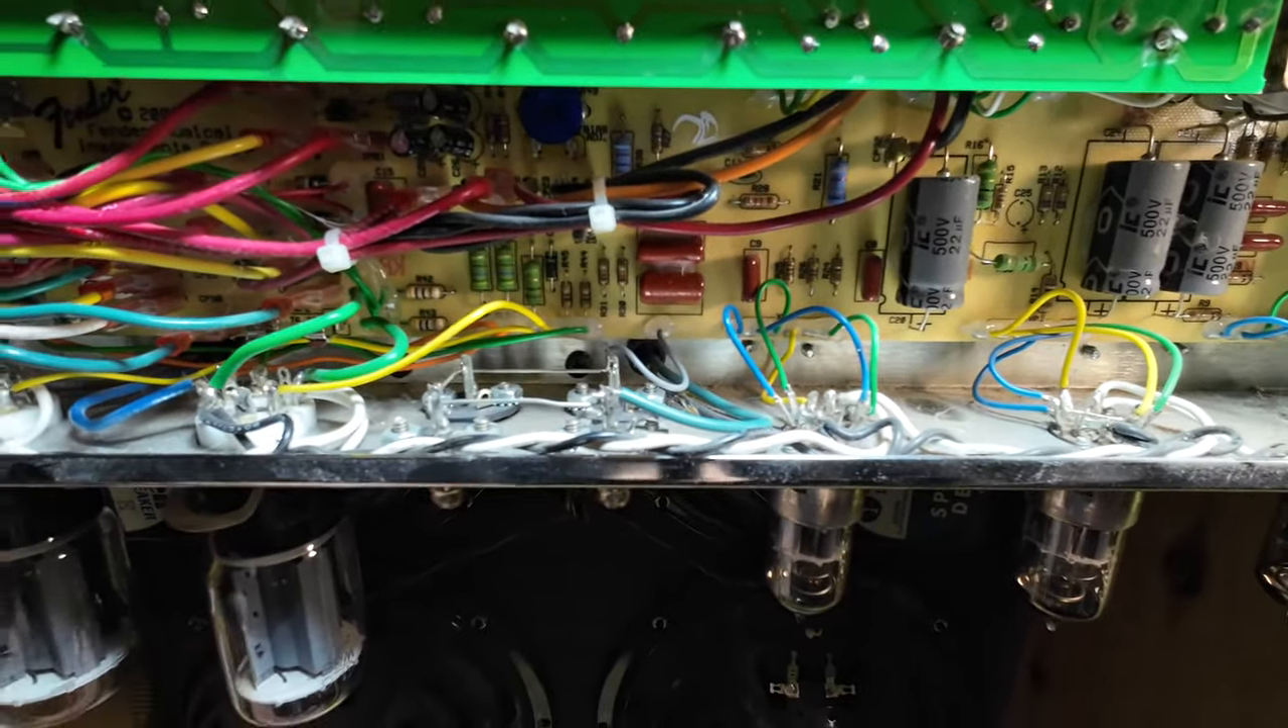These tubes are mounted properly on the chassis they're not mounted on the board.